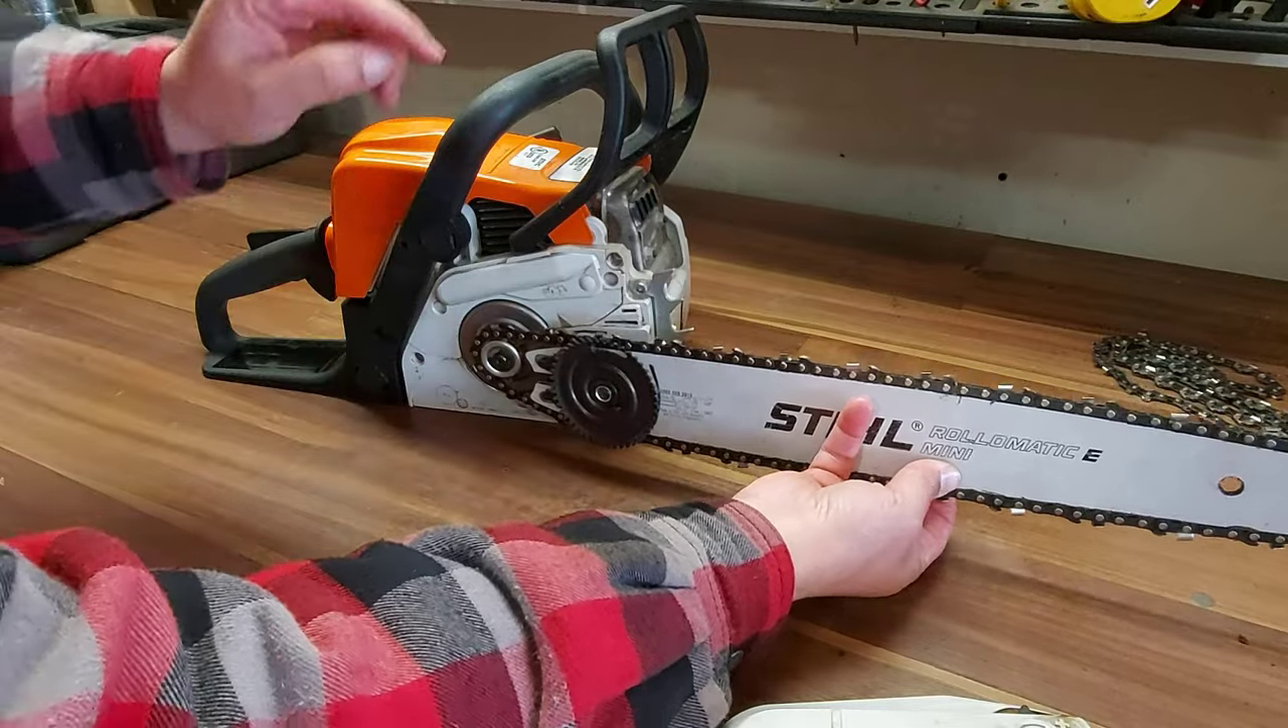And then see how our chain is fitted nice here in the groove along the top of this bar and along the bottom of the bar.